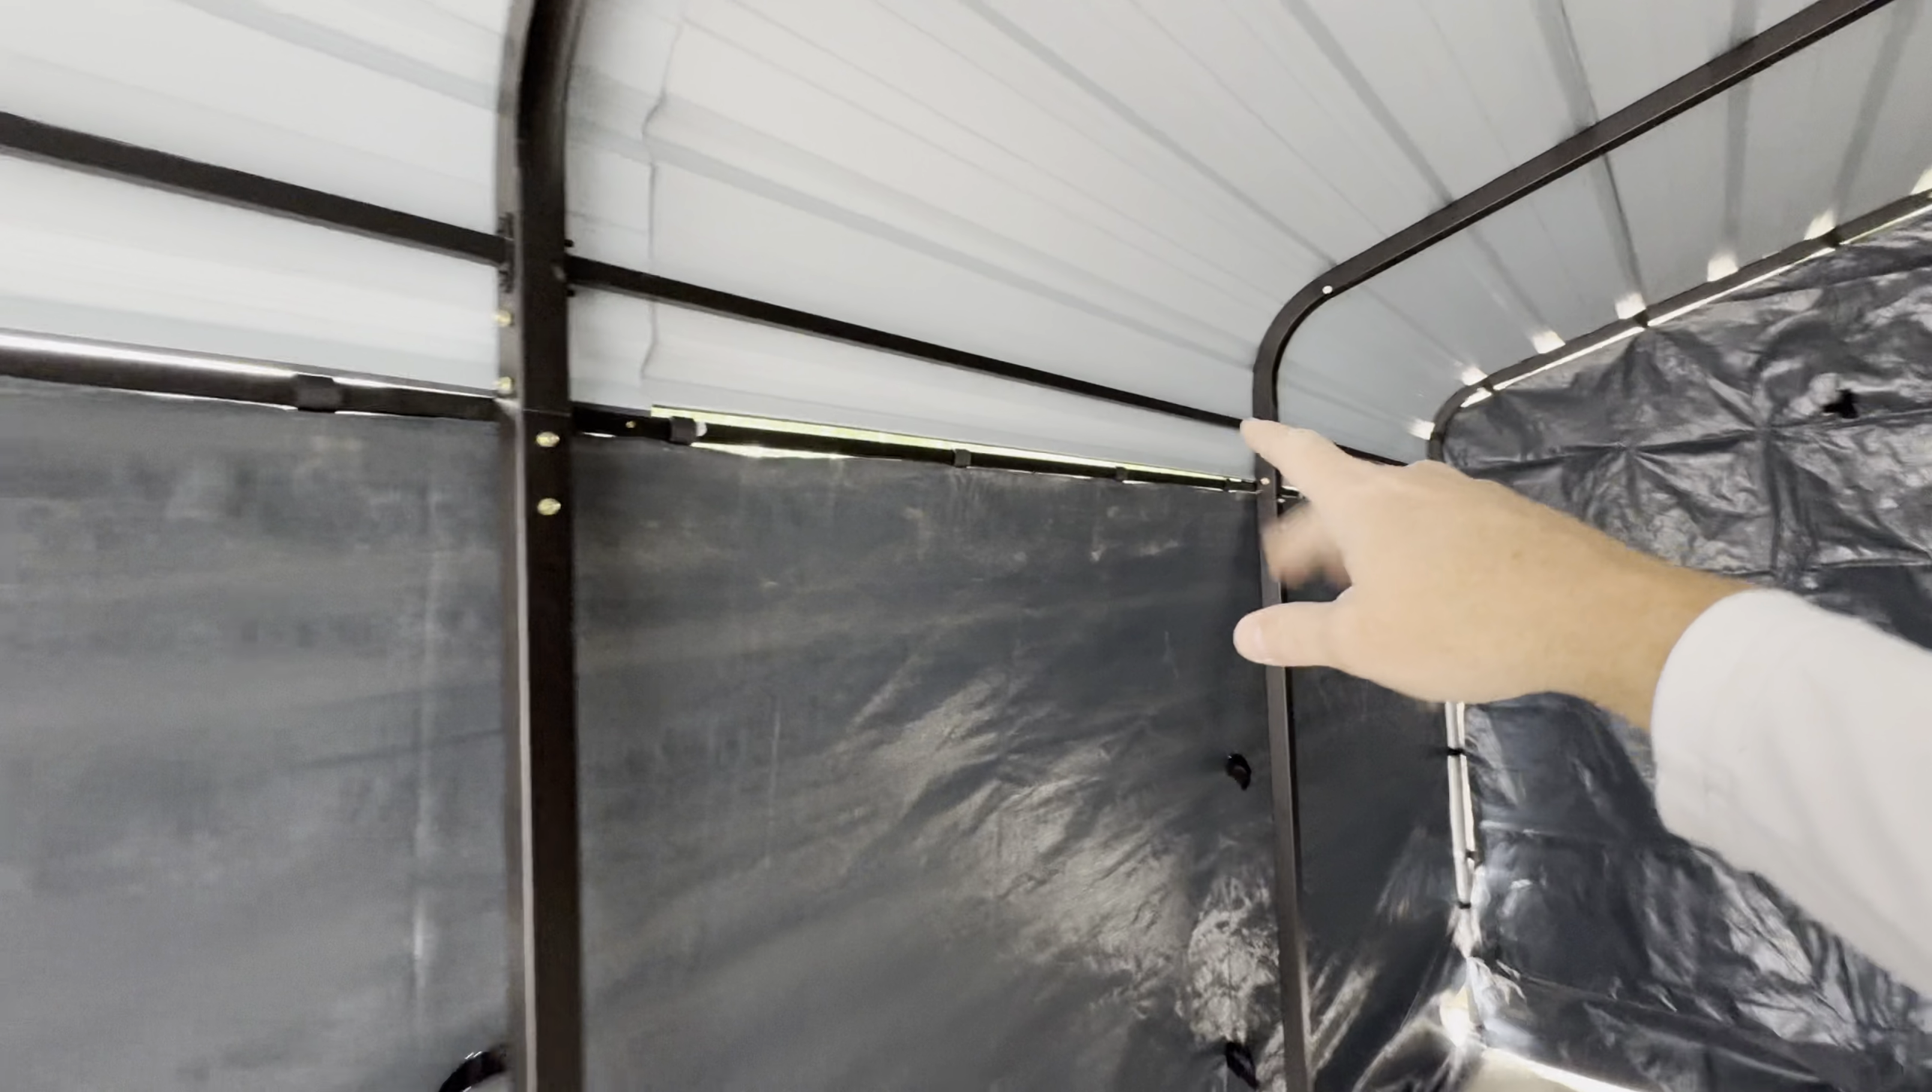You can see there's just a little bit of gap right around the edge of where these panels meet the roof.